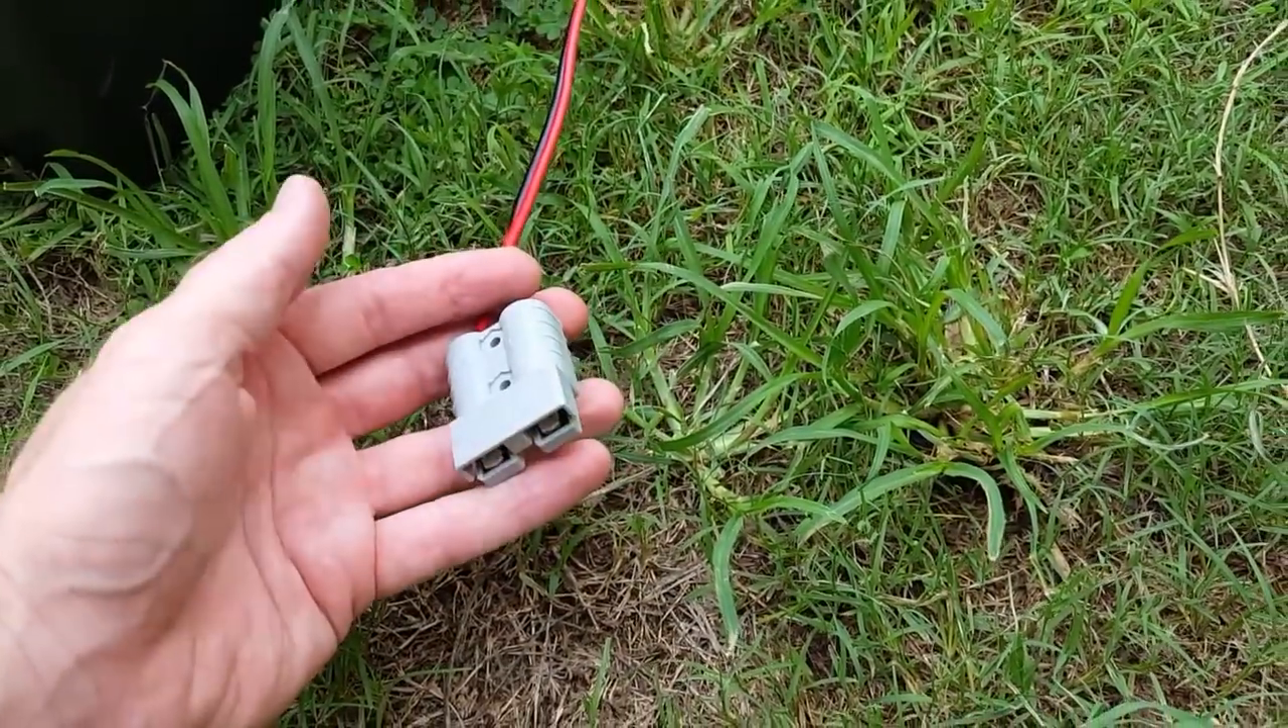Here is the completed Anderson plug installed on the end of the cable.